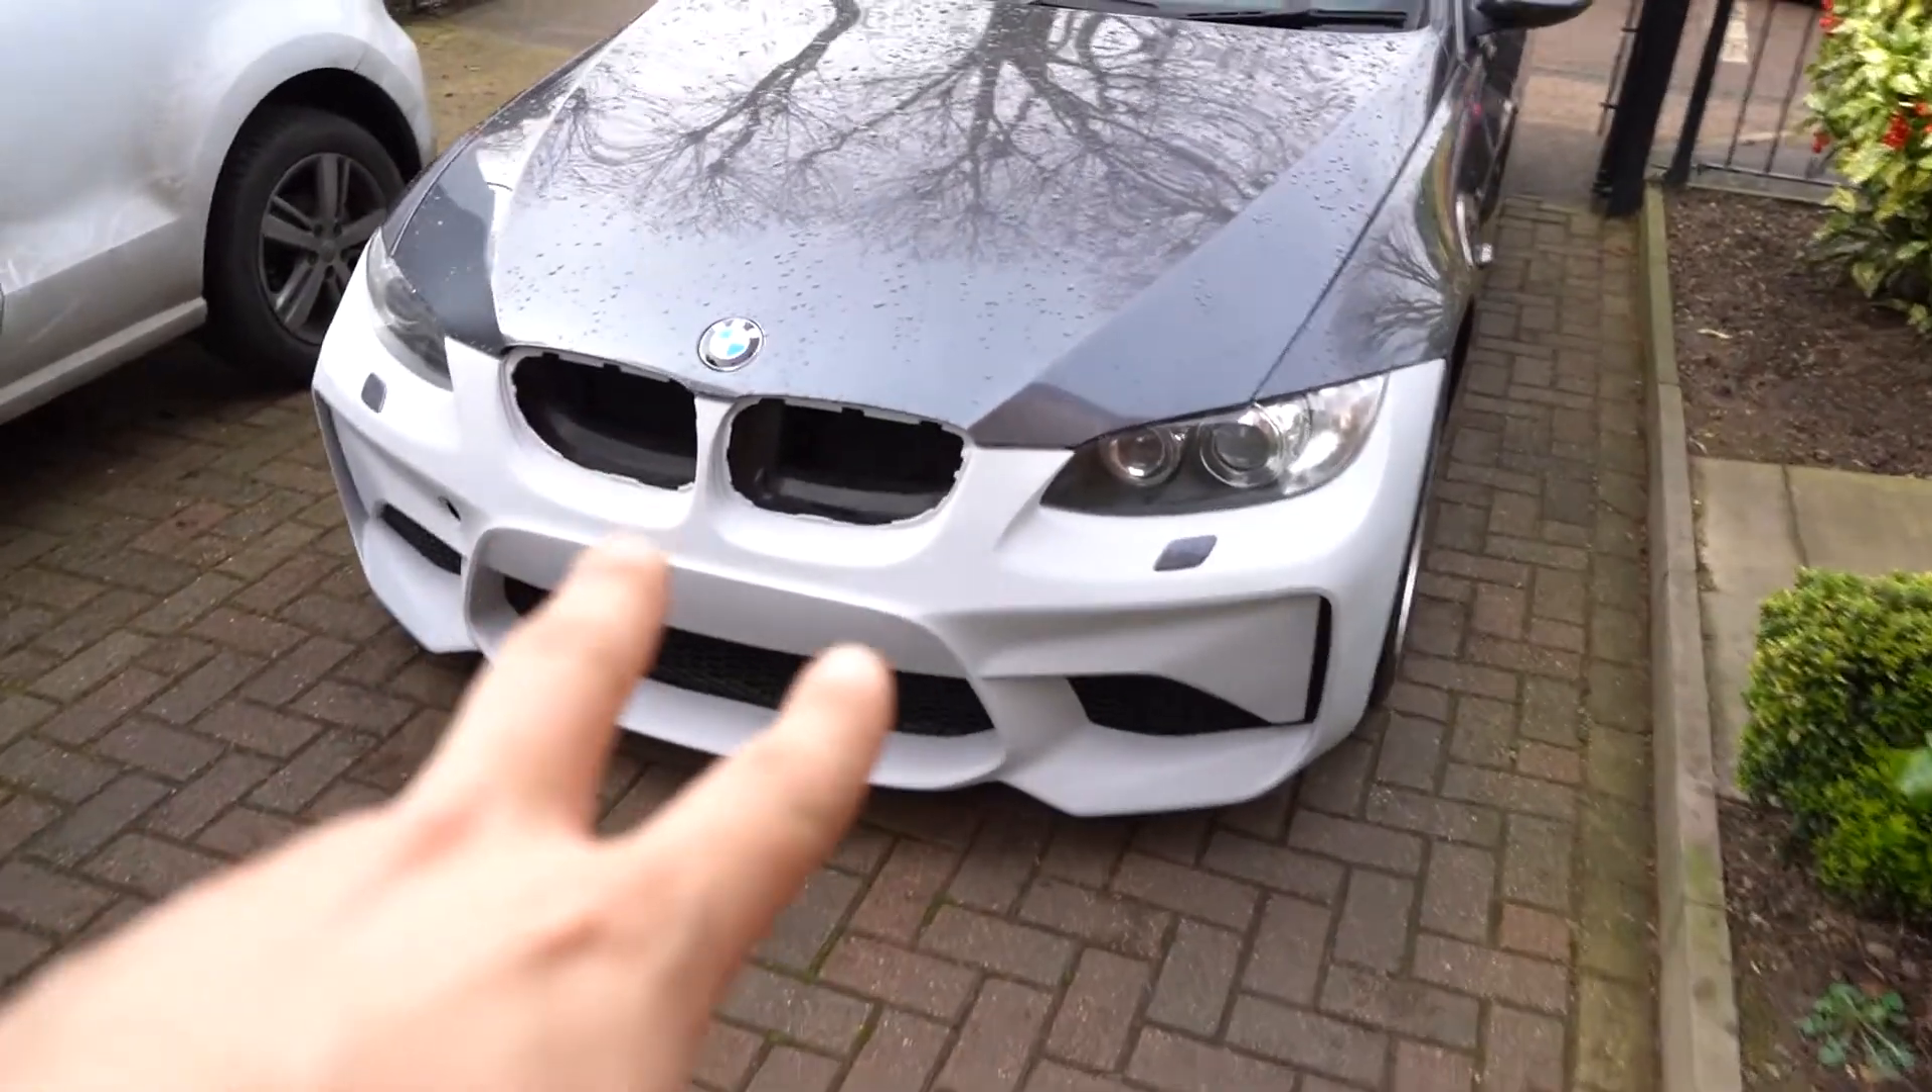We ain't got the grills in at the moment.